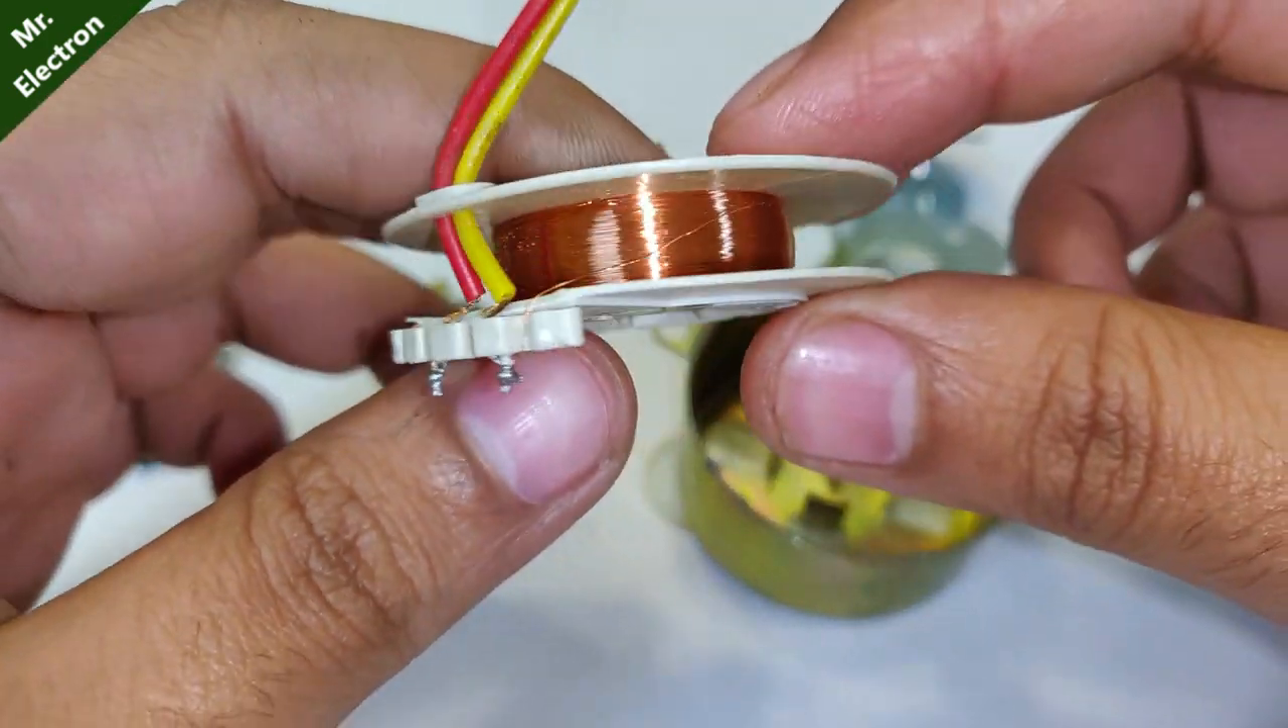So I've removed the coil you can see here the coil inside.